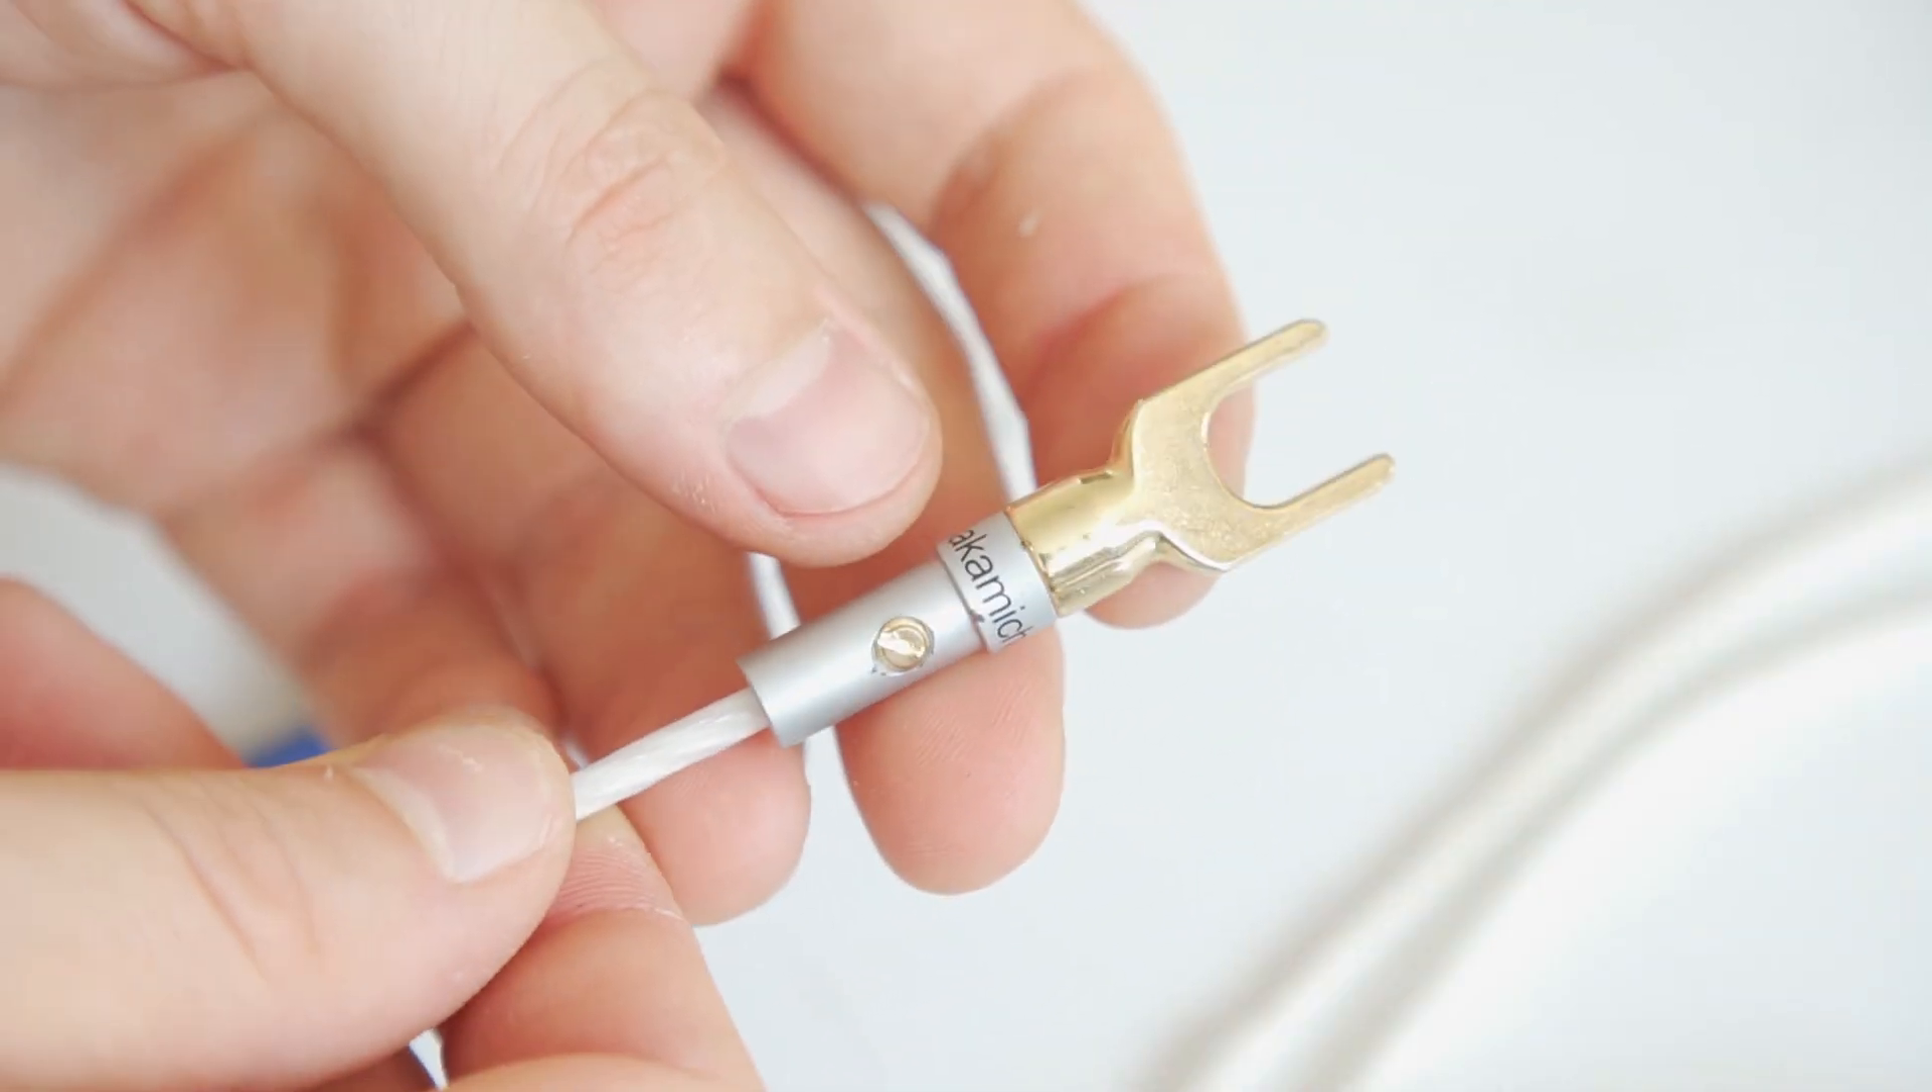Reassemble the plug, and now one side of the jumper cable is done.